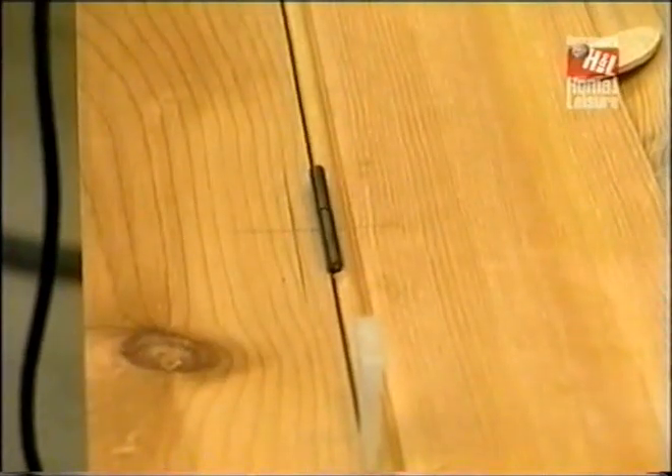My hinge just fits in just like that.